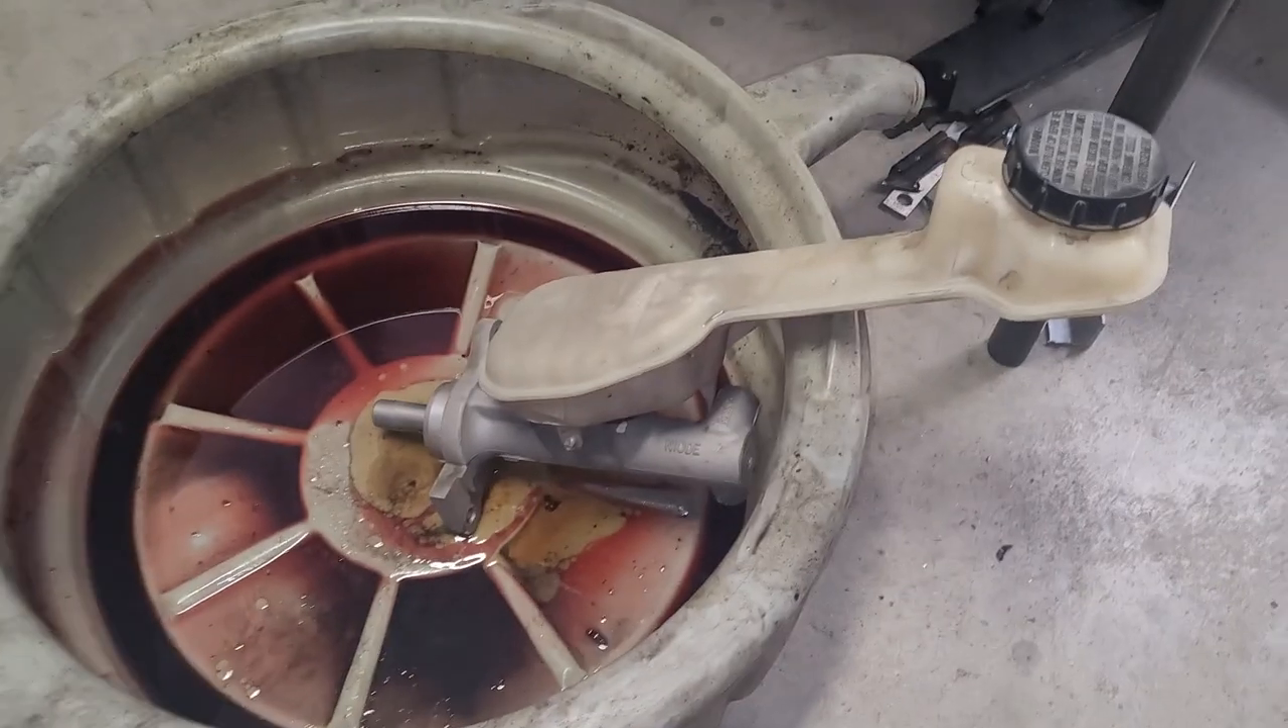So here's our master cylinder removed.